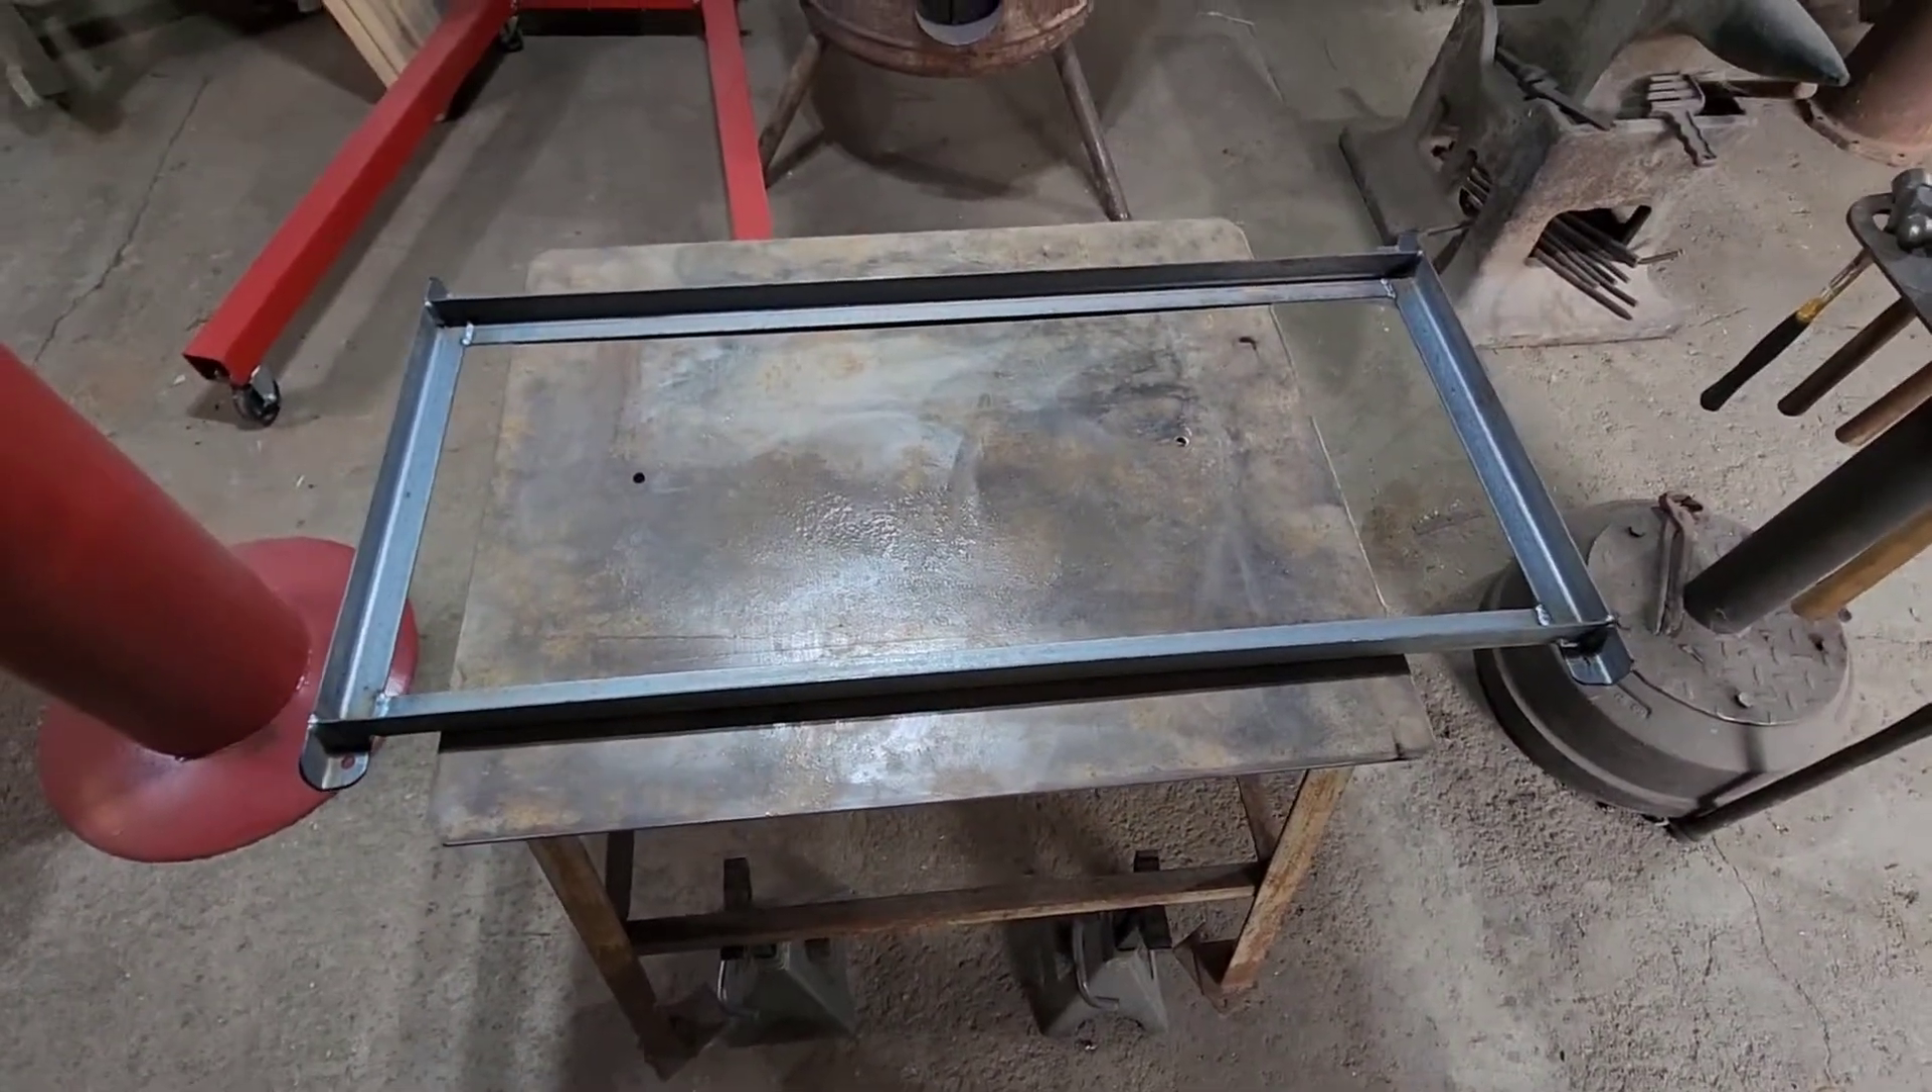Now, we're ready to put the wheels on this thing and then we'll be done.